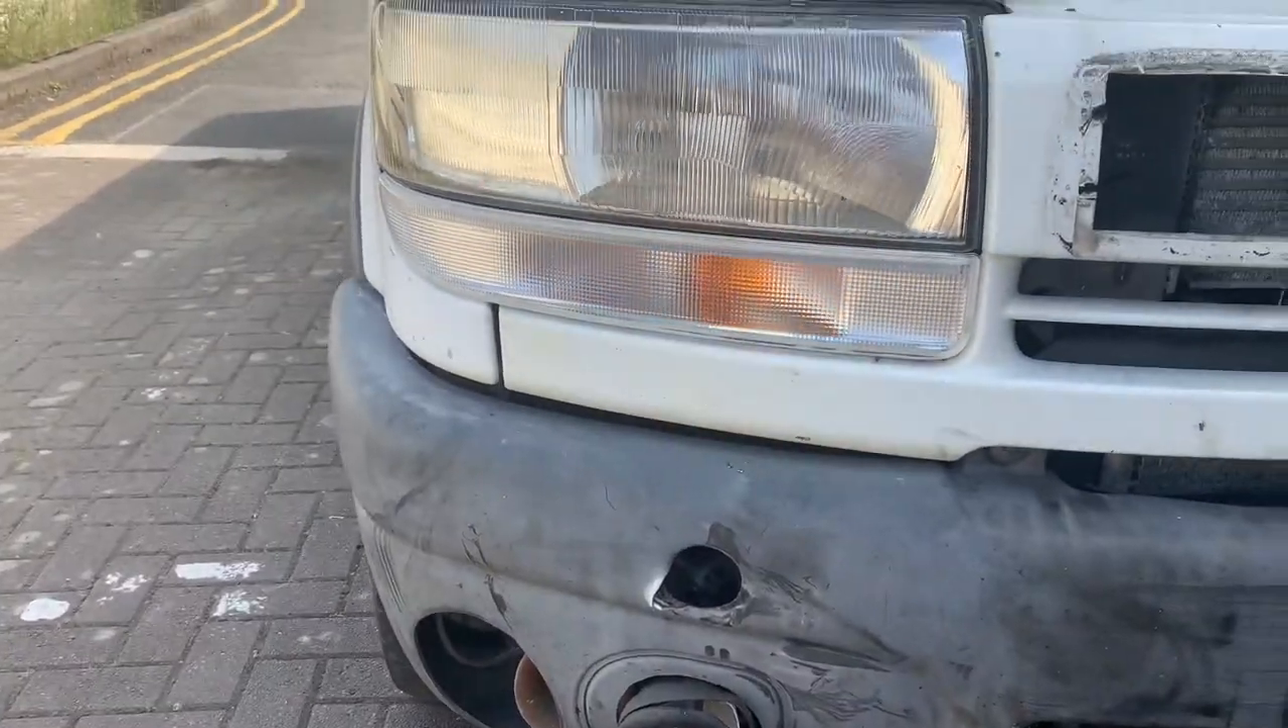Two new indicators fitted as you can see I think they look pretty good they're a nice fit.